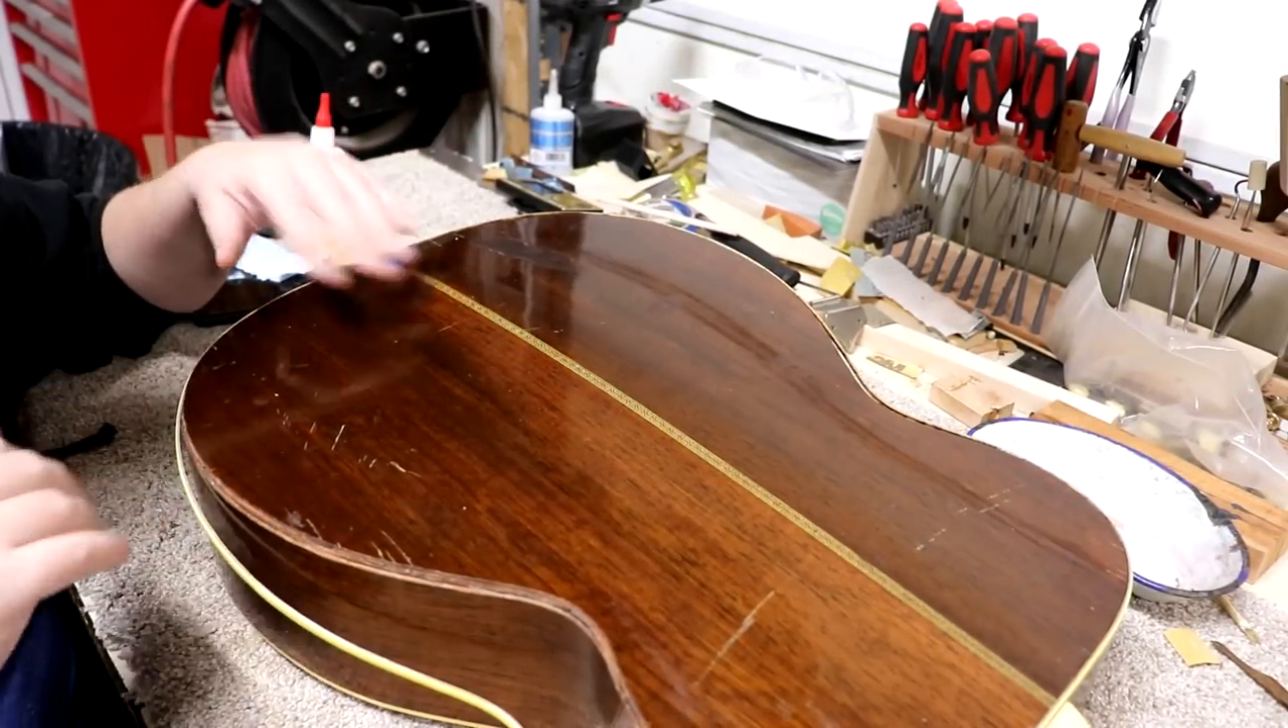All right, so I've got all the clamps off the back of this Martin.